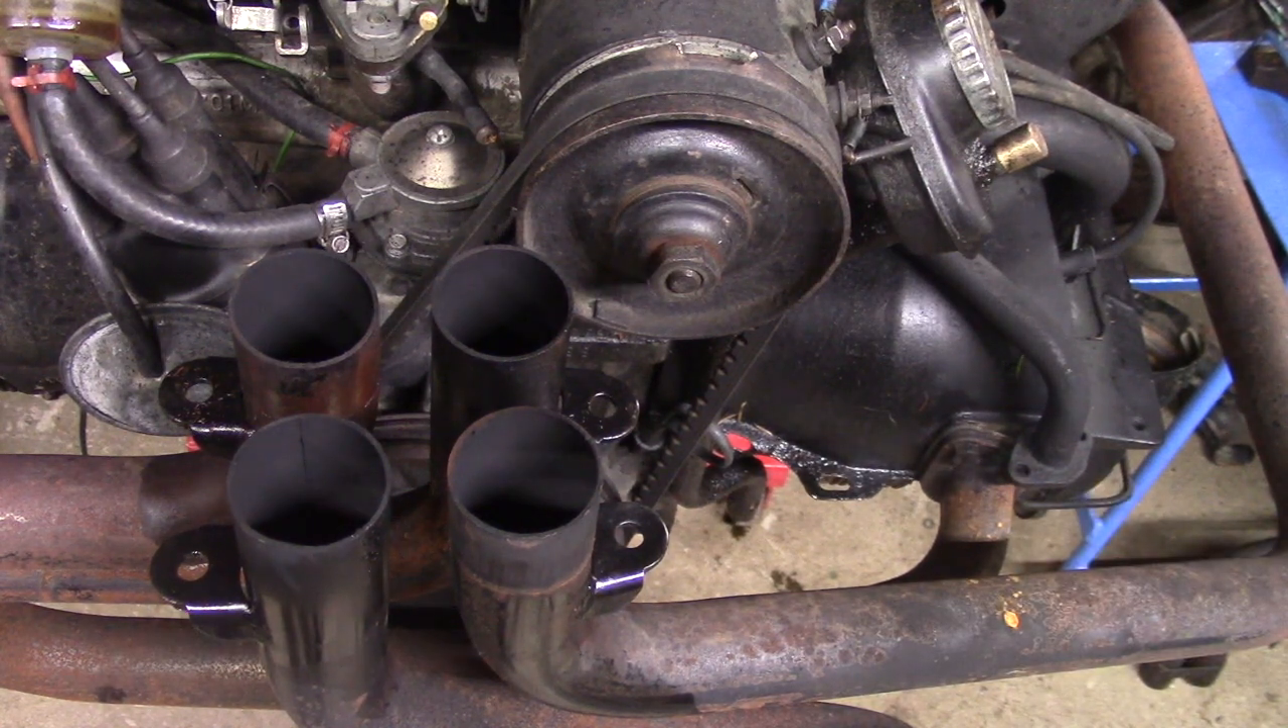Now the collector portion of the exhaust has been removed and we have the four pipes here.